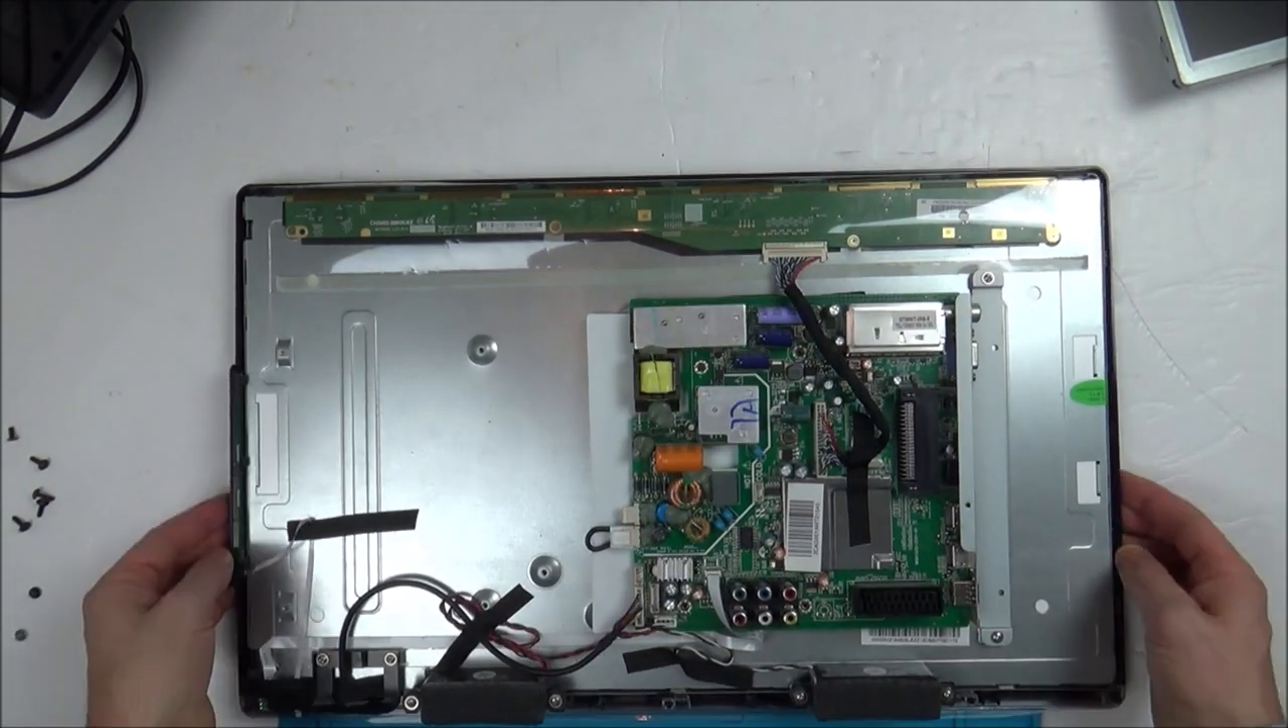As you can see I've got the back cover off.